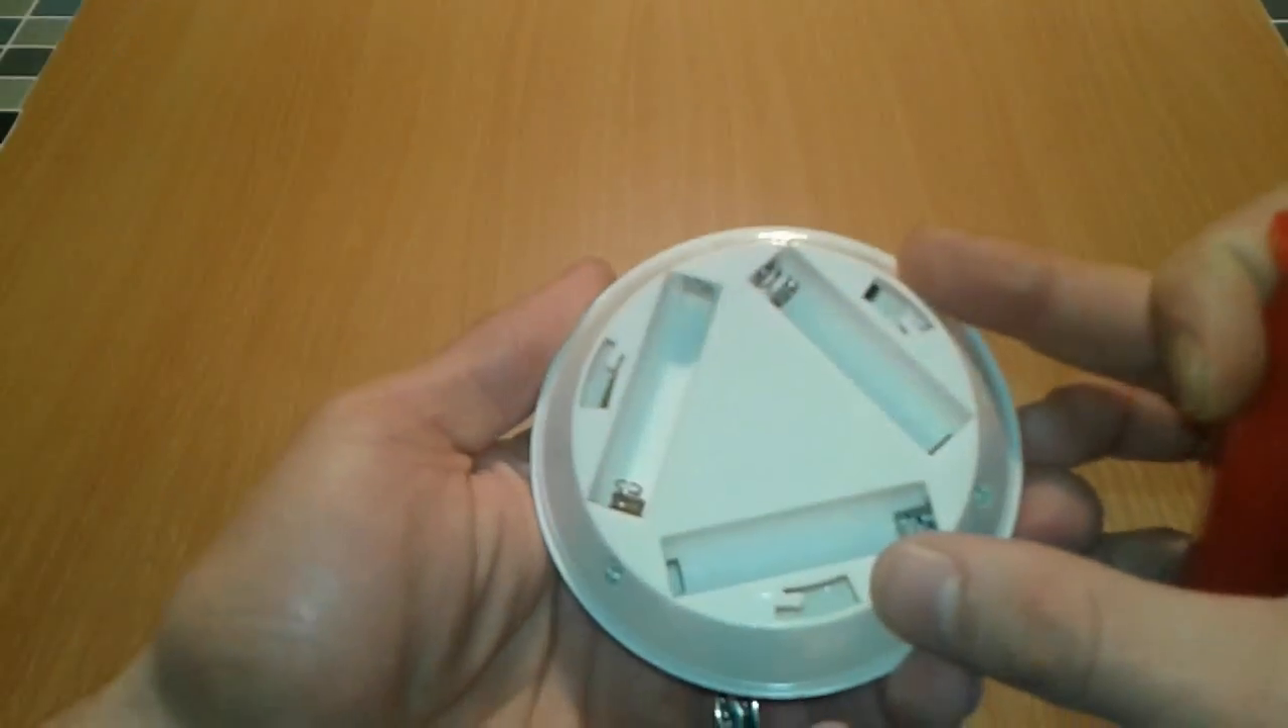Alright, so we have removed the back cover.